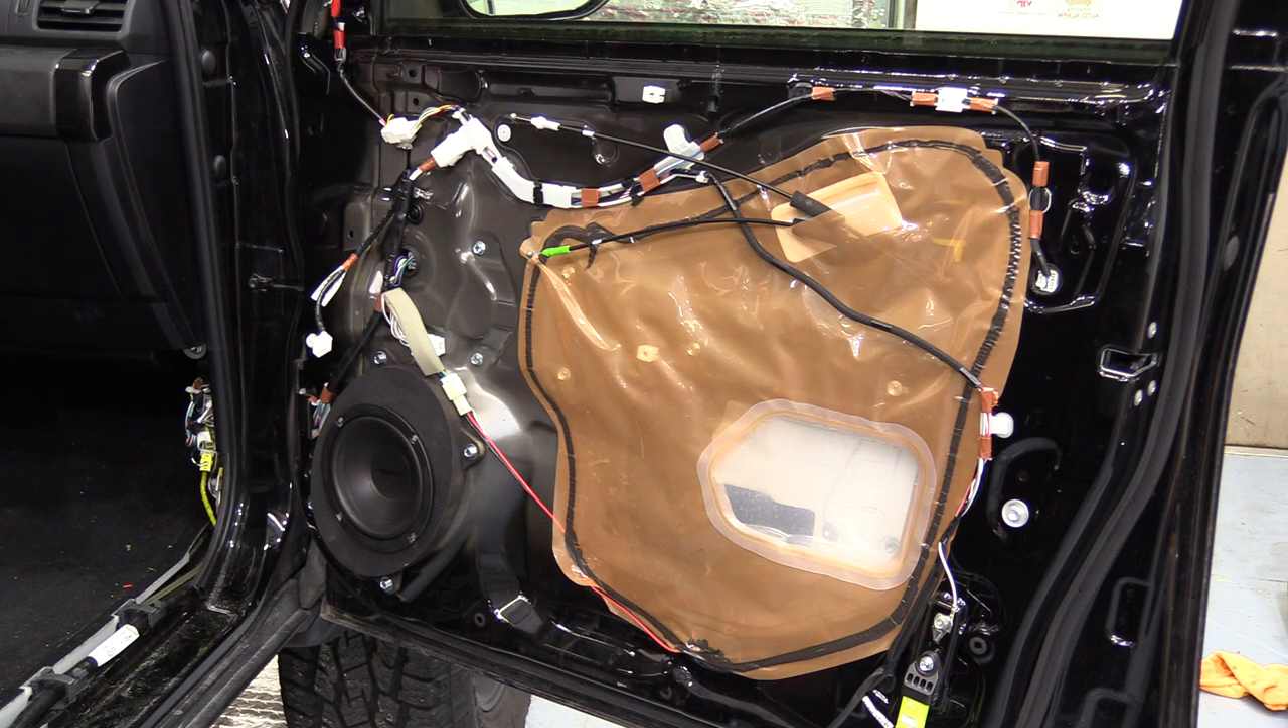Obviously the door panel has been removed.